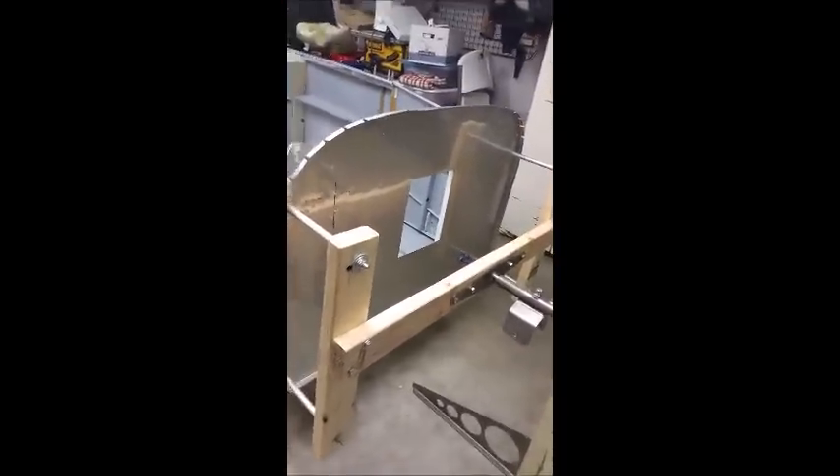So you can see the firewall here and I've actually built a 2x4 frame basically took an 8 foot 2x4 and cut it into three different pieces.